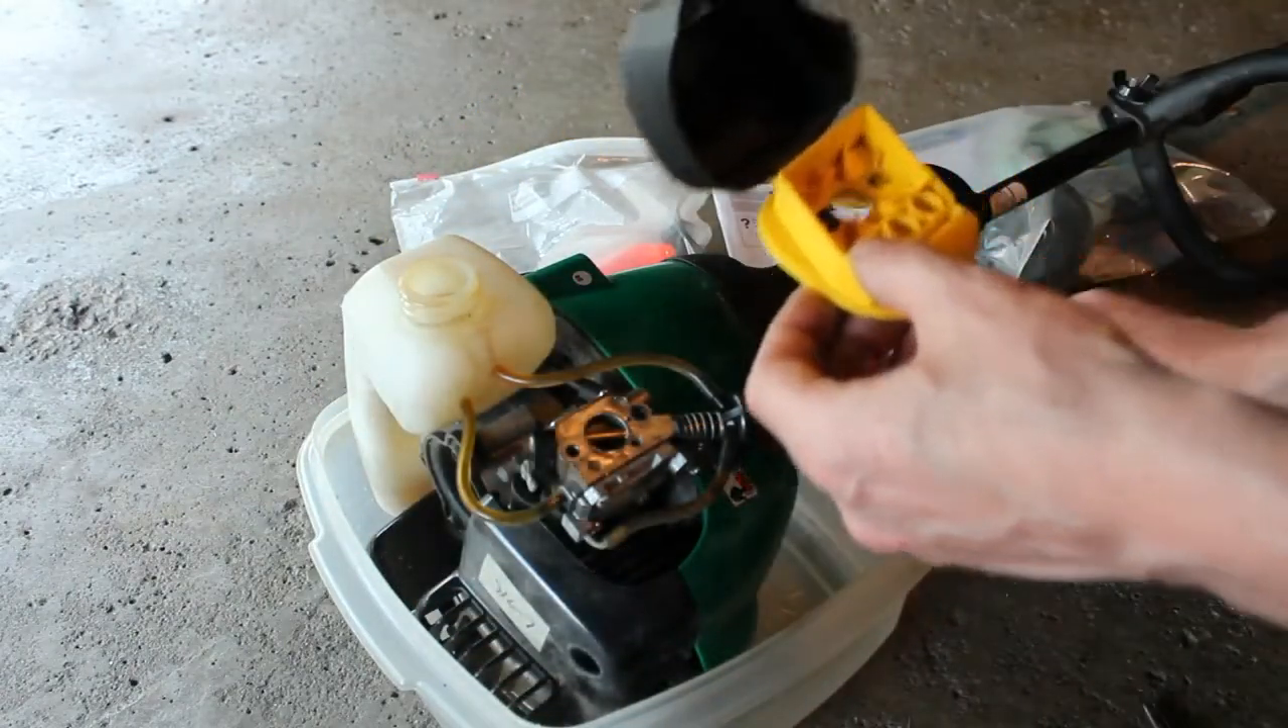Alright so we have the cover off there.